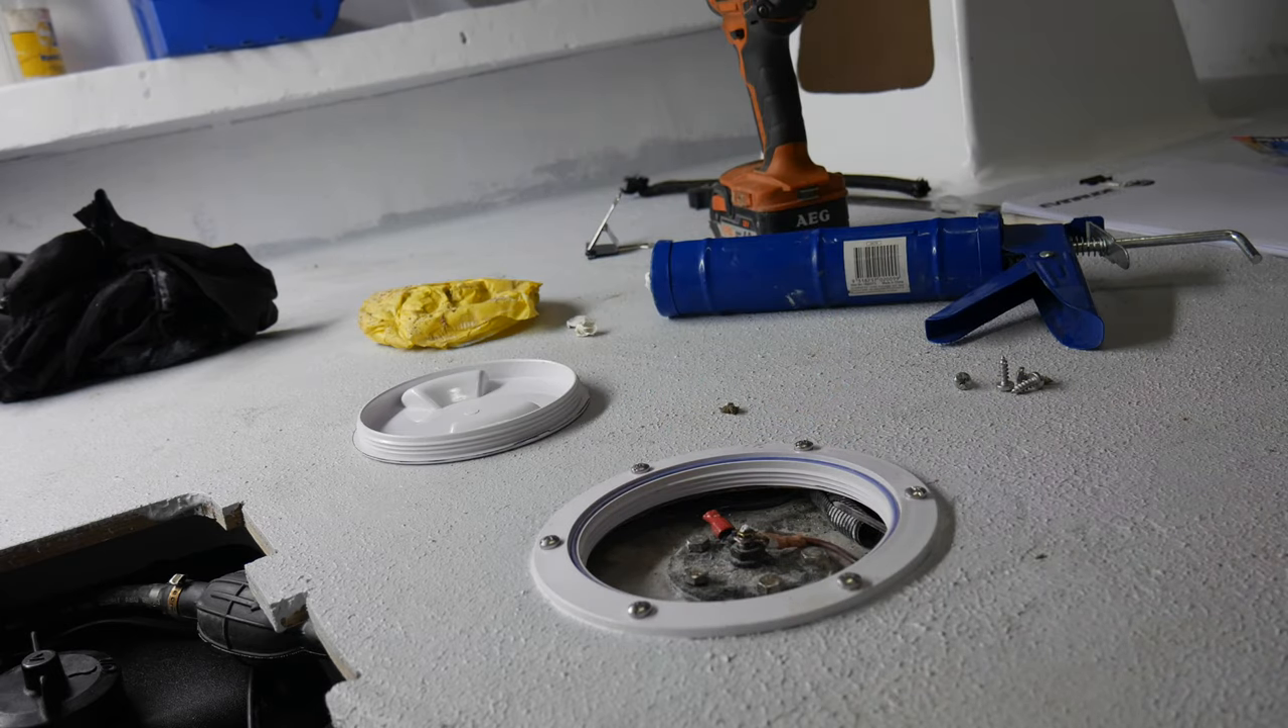So that inspection port is now done, and it sits nice and flush and plenty of room to access, just in case this needs to be switched out, or we've got itself a fault.